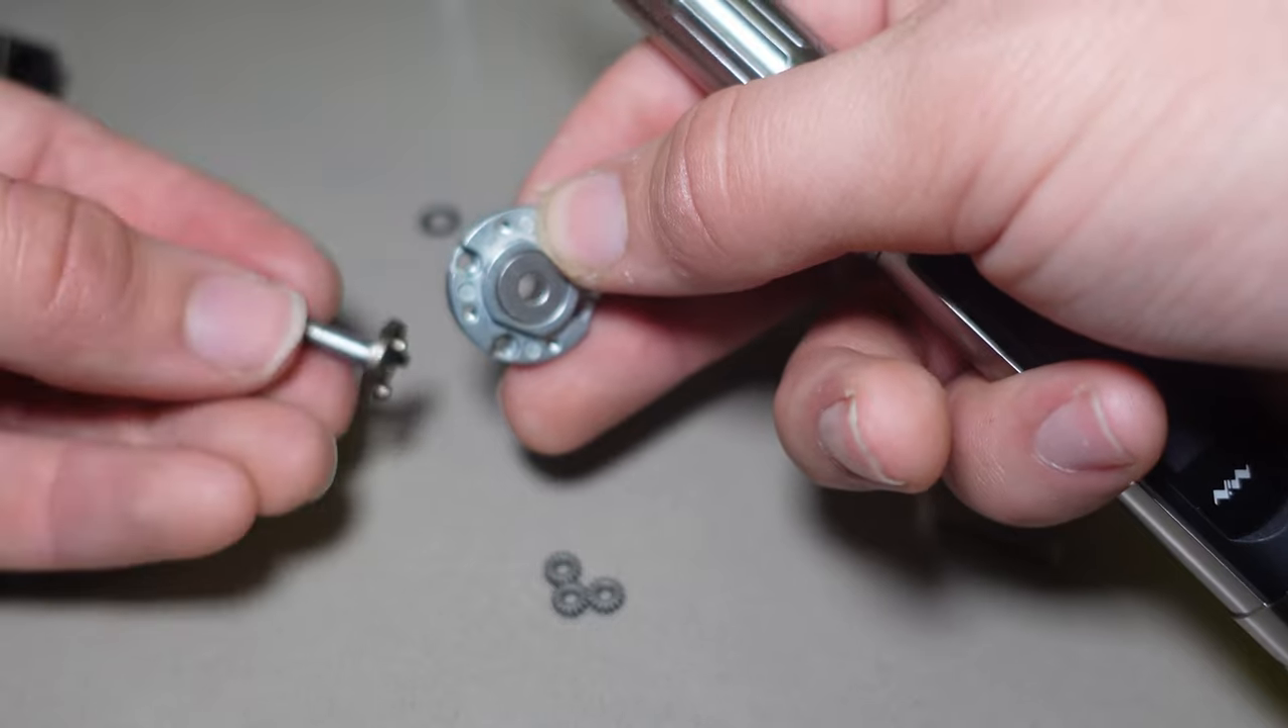And then we've got the actual front plate of the motor with the bushing pressed into it.